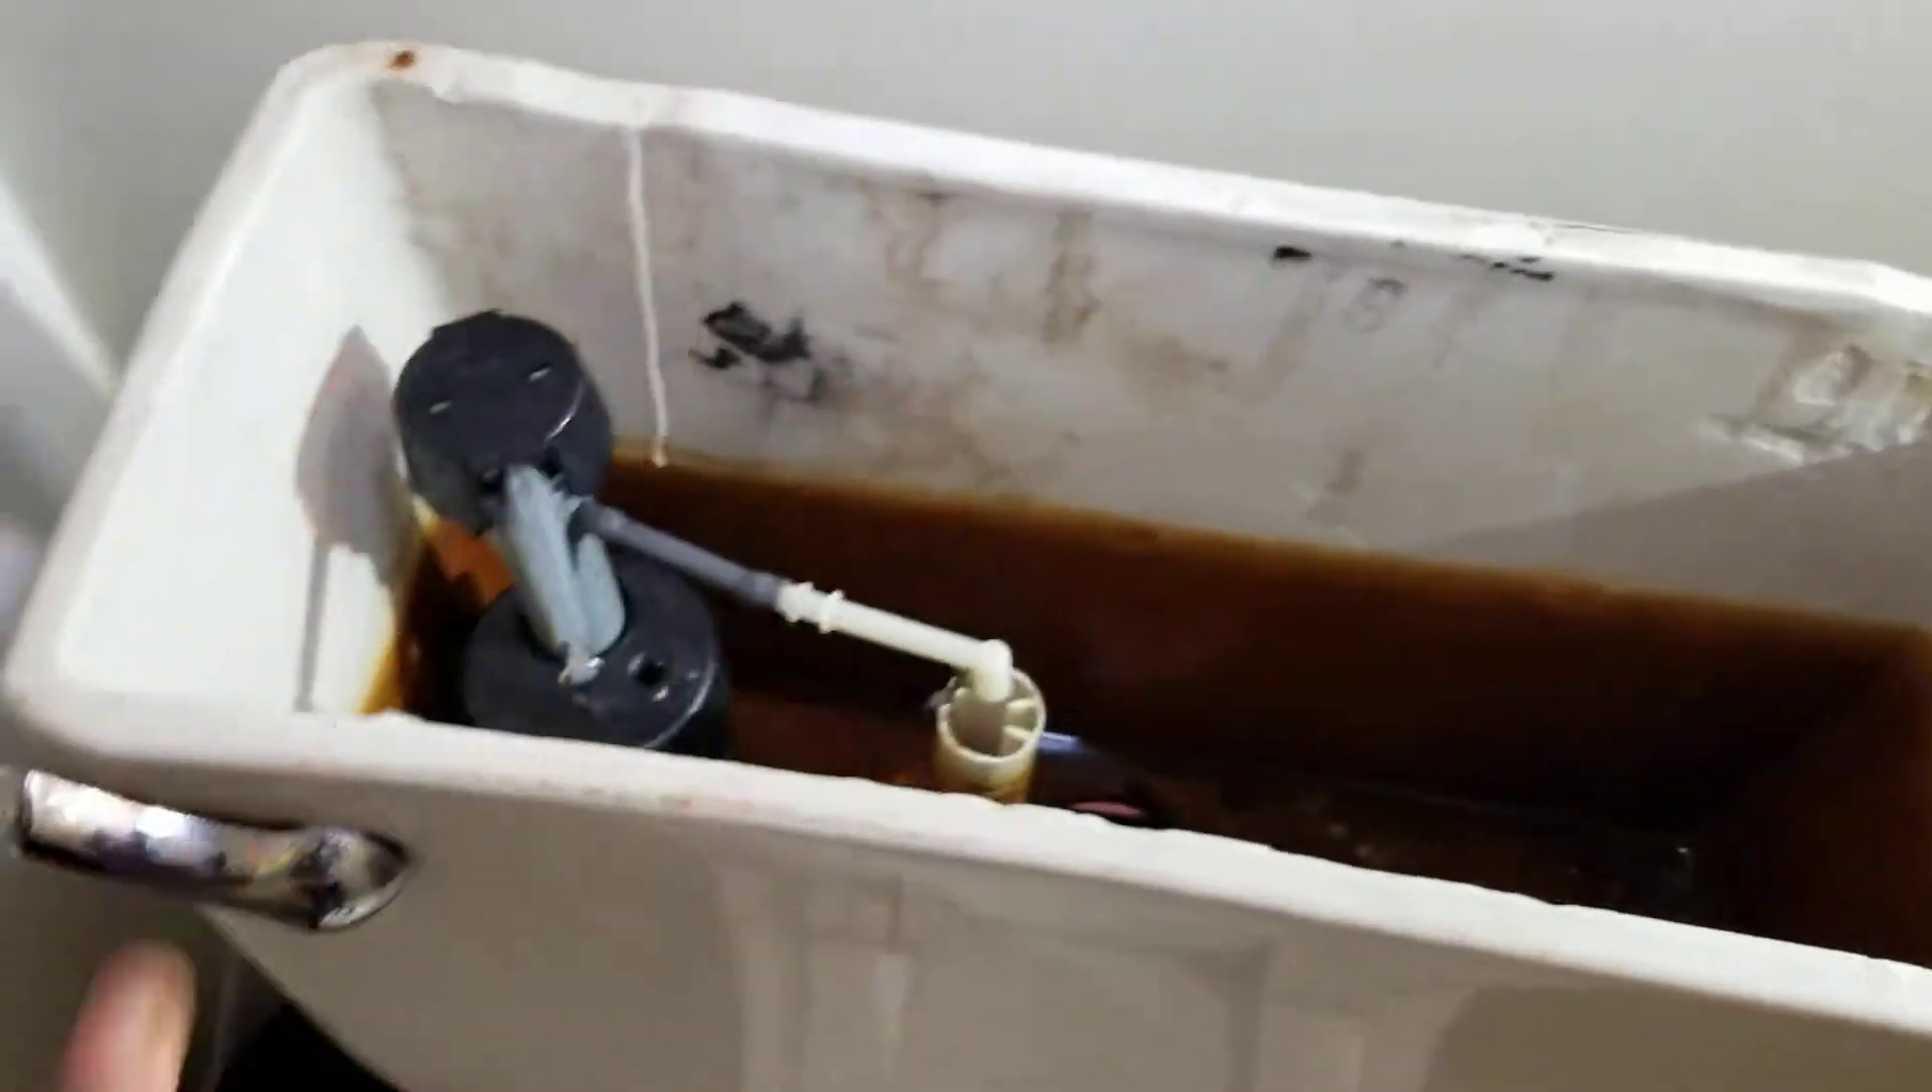Alright so what we're gonna do here as you see I already removed the tank cover.